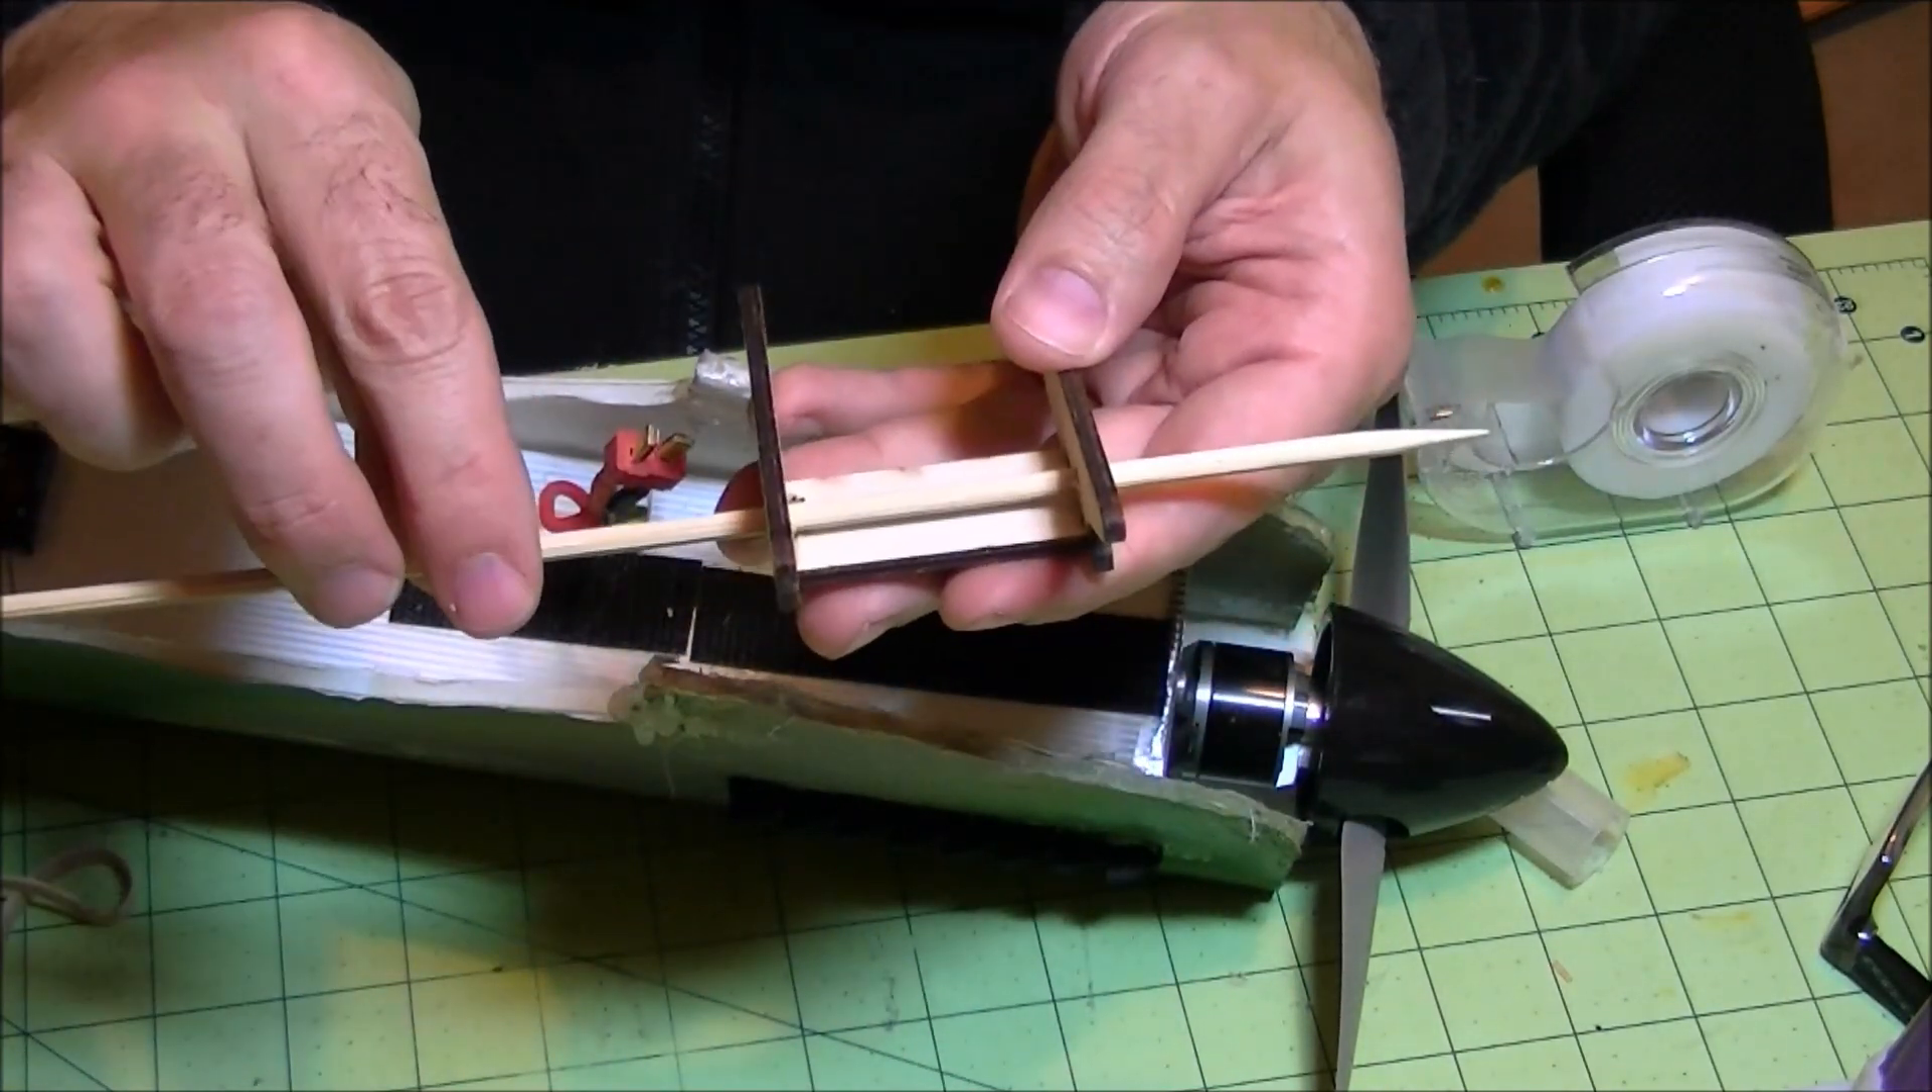Okay, now I got my hole drilled, I got my holes drilled out, and you can see that barbecue skewer goes through there.